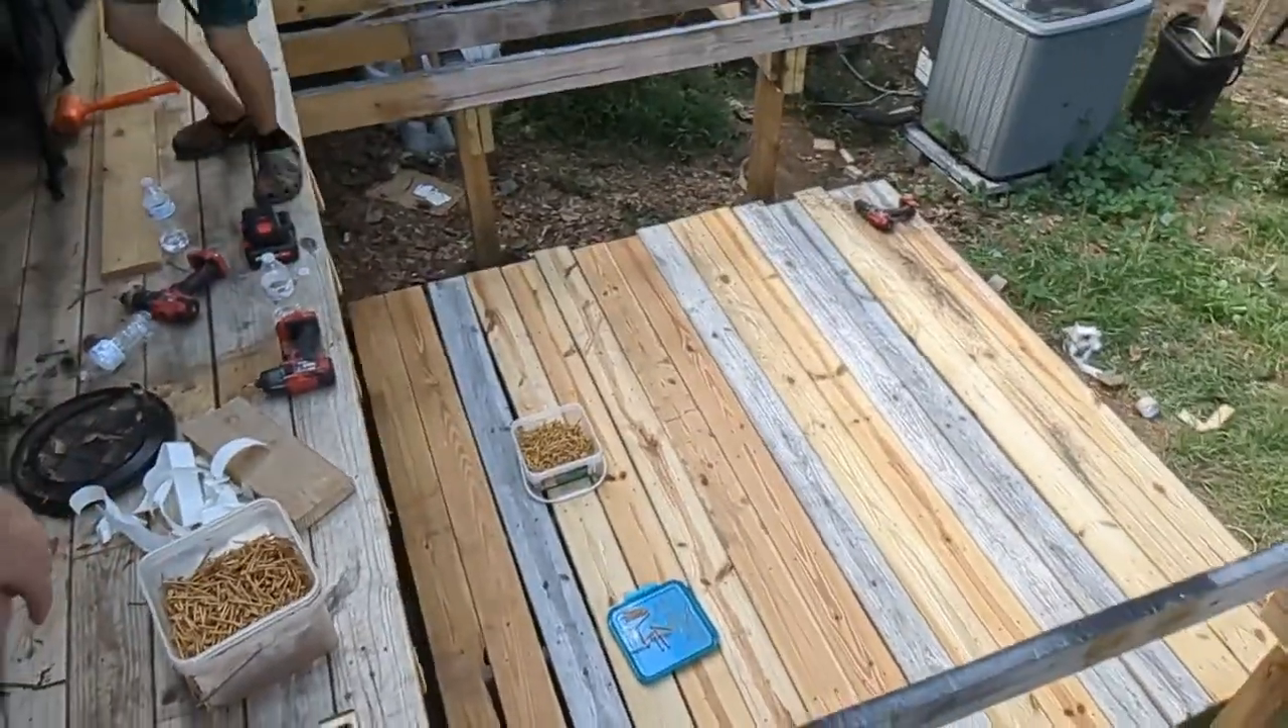There's all the decking done for the hot tub.